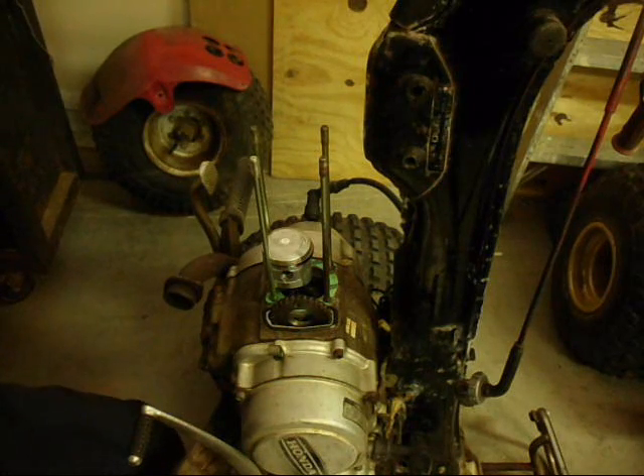Well, I never did get that cylinder on.